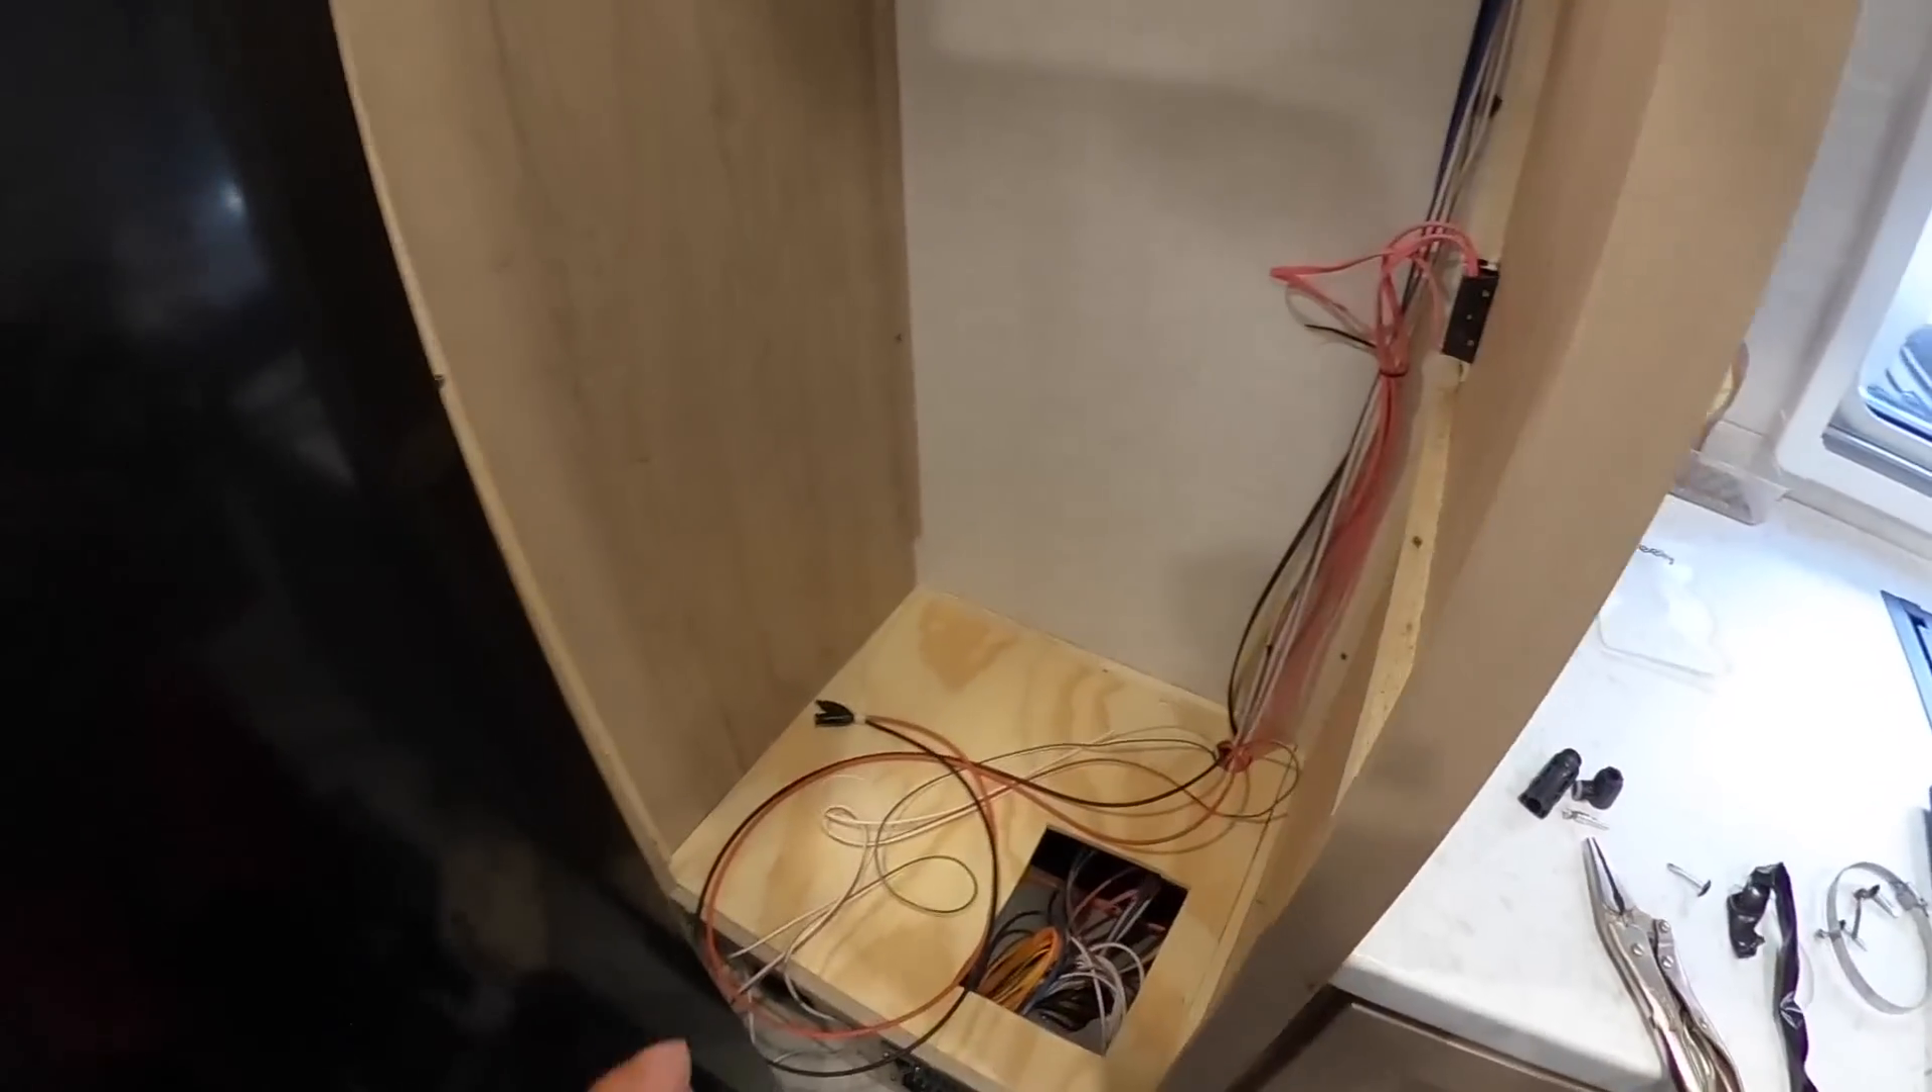First we'll turn this off well we're not a hundred percent done i still have to put the fridge back.